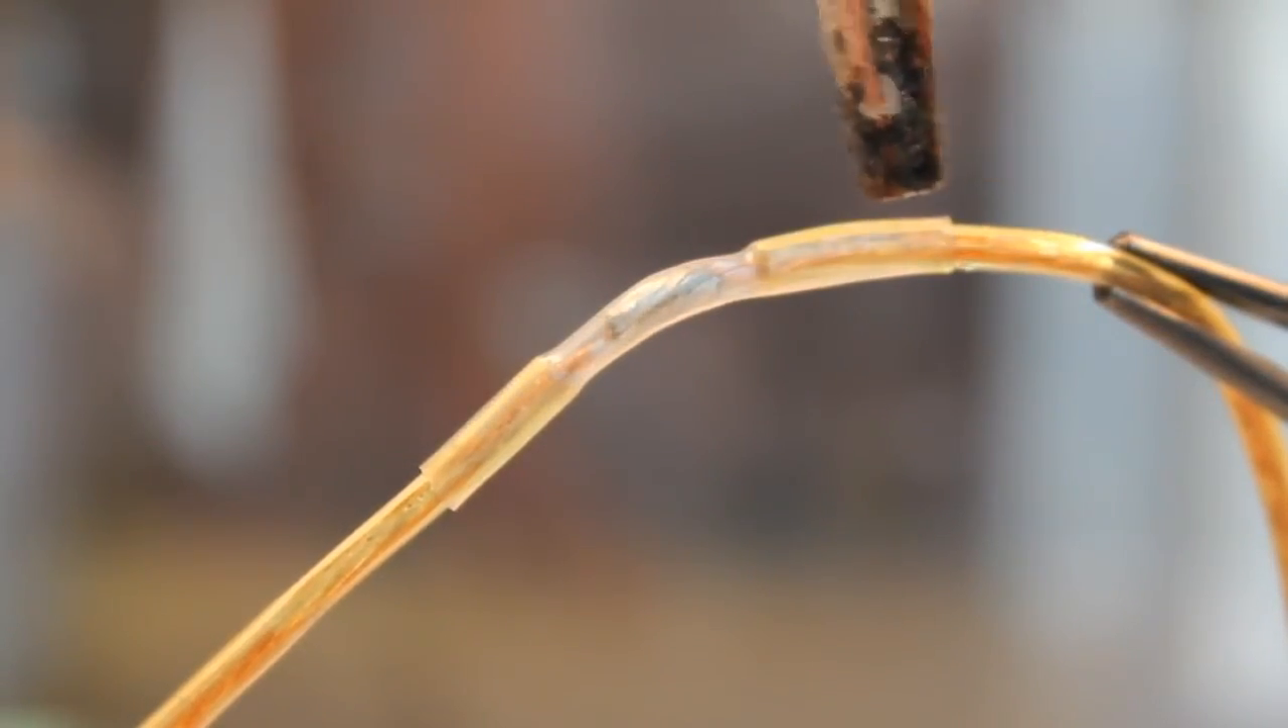Next, Elsa protects the joint with shrink tube. The solder is complete, but Elsa is not finished.